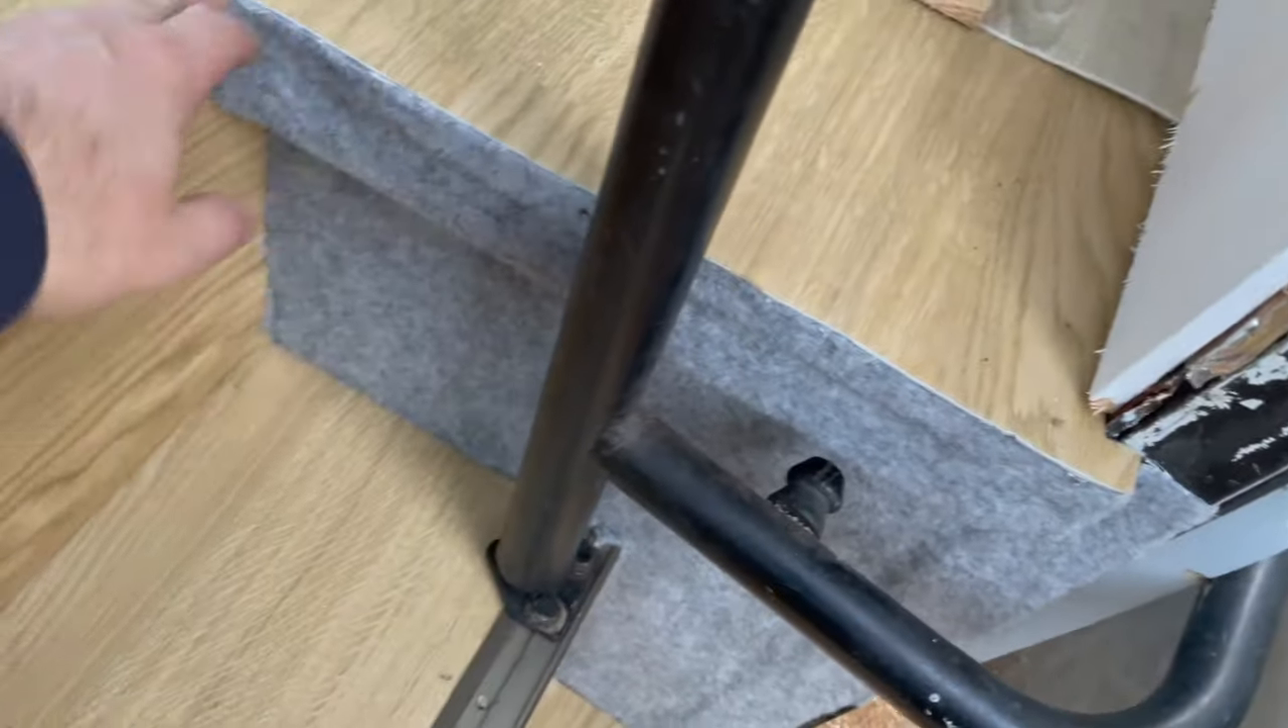At this stage i've still got the top stair nosing to add a little bit on the side and a bit on the bottom as well.